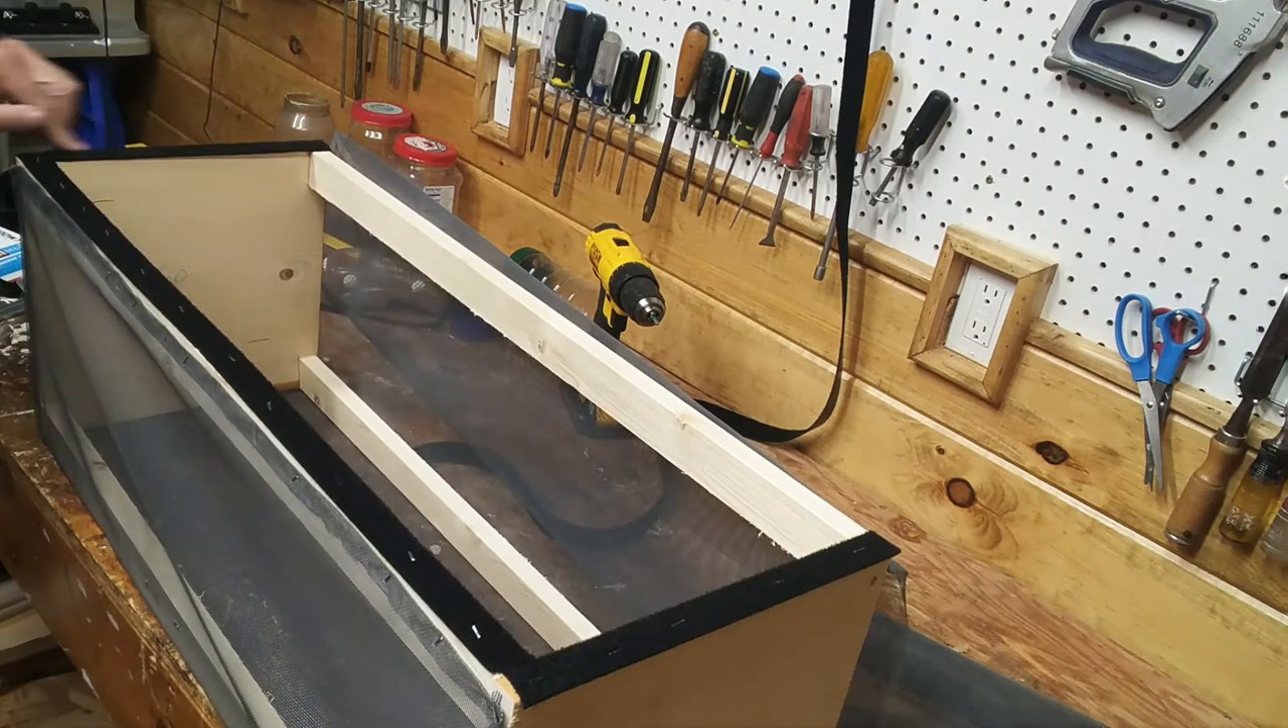So I've finished putting down the loop part, which is the soft part of the Velcro, the fluffy part.